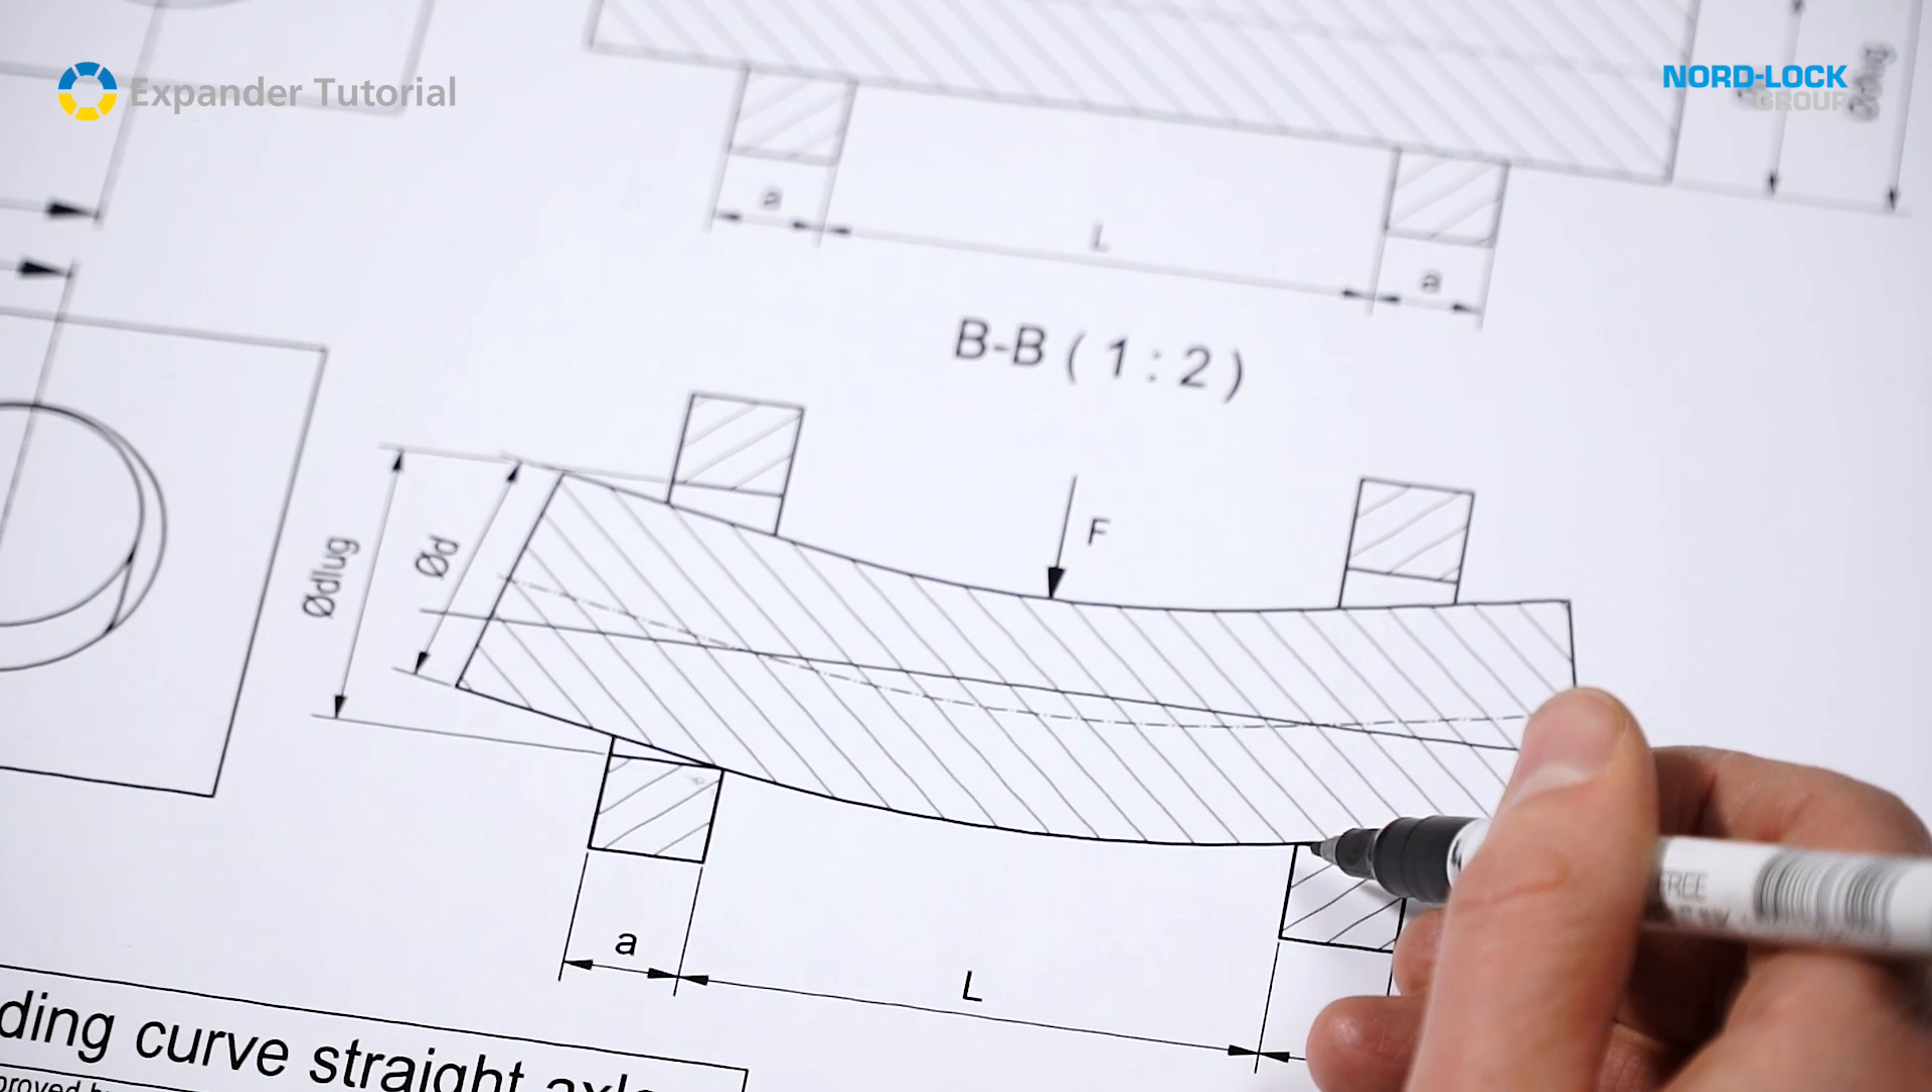On this exaggerated sketch it is clearly seen that the contact between axle and lug now is reduced from the line to single spots.